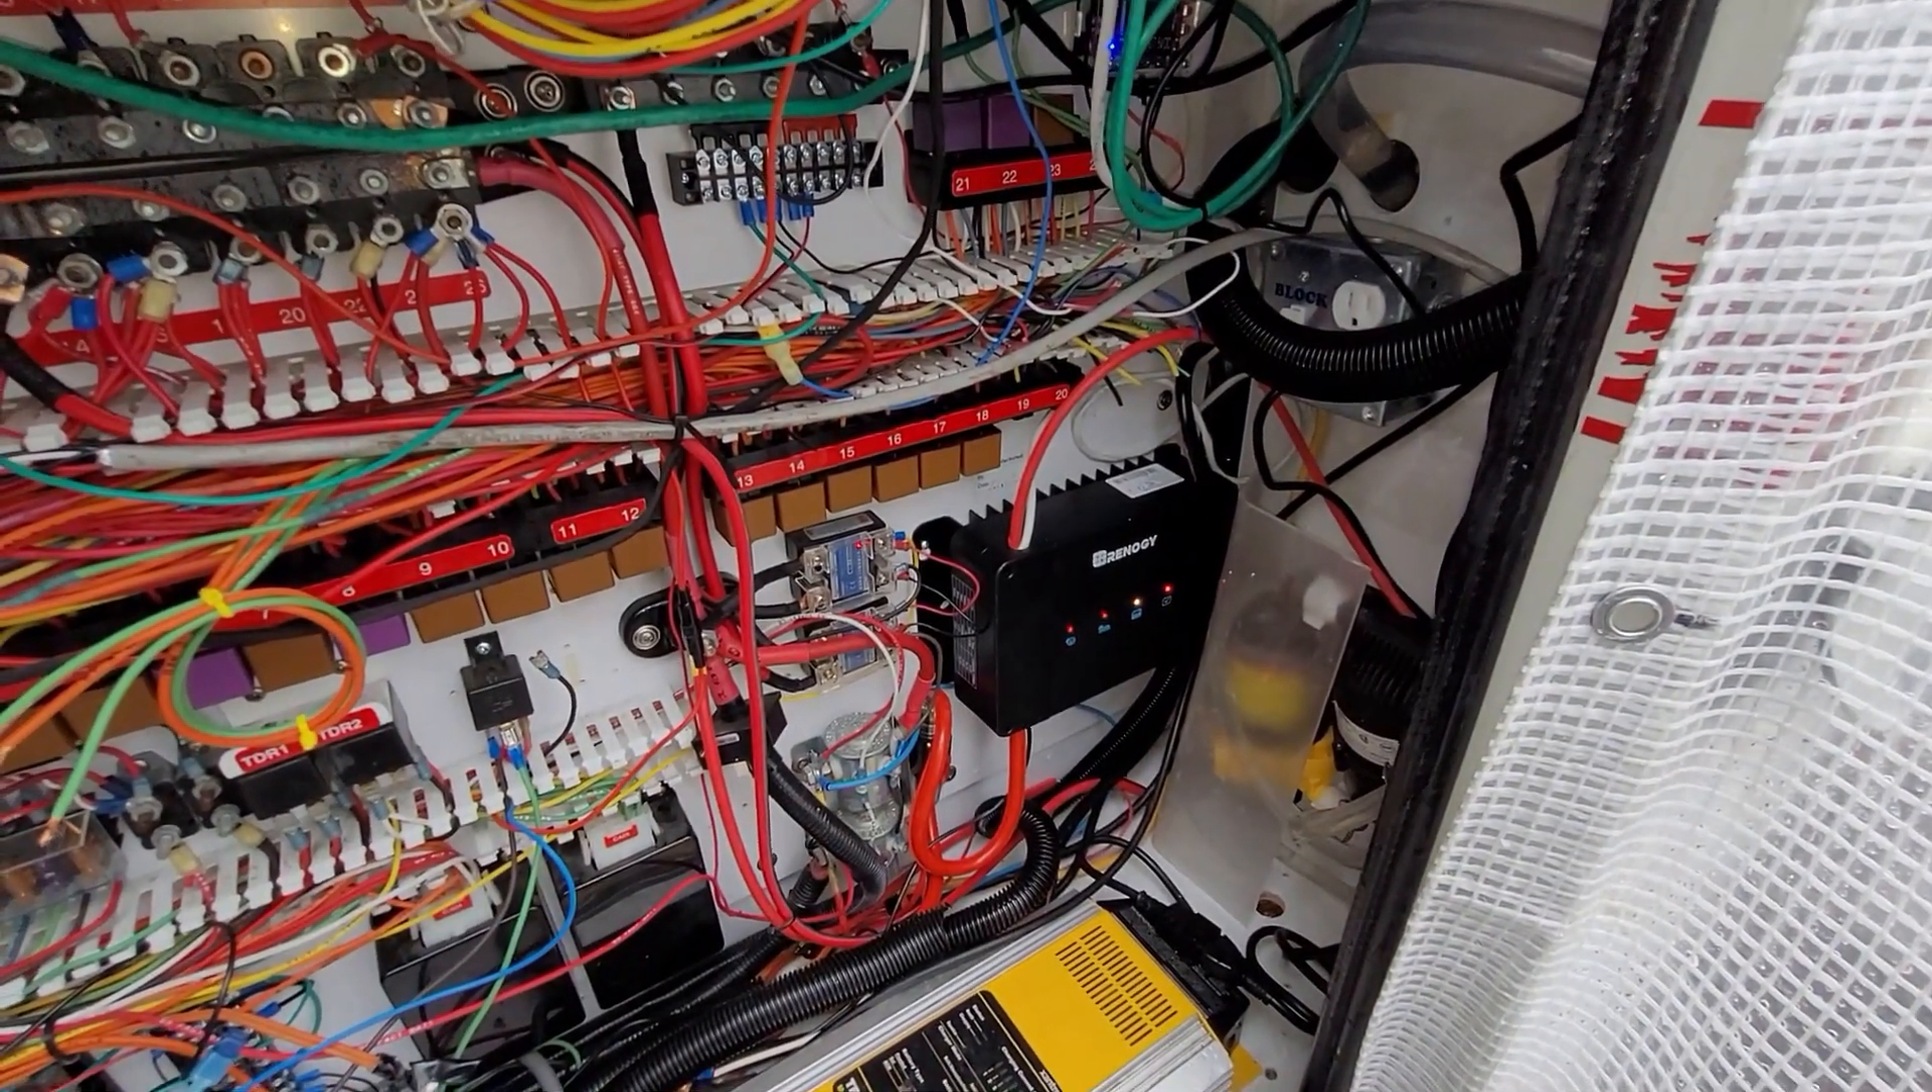Well, it's raining again, but I got my little tent up over the opening of my electrical panel and I've completed installing my Renogy DC to DC charger with built-in MPPT.